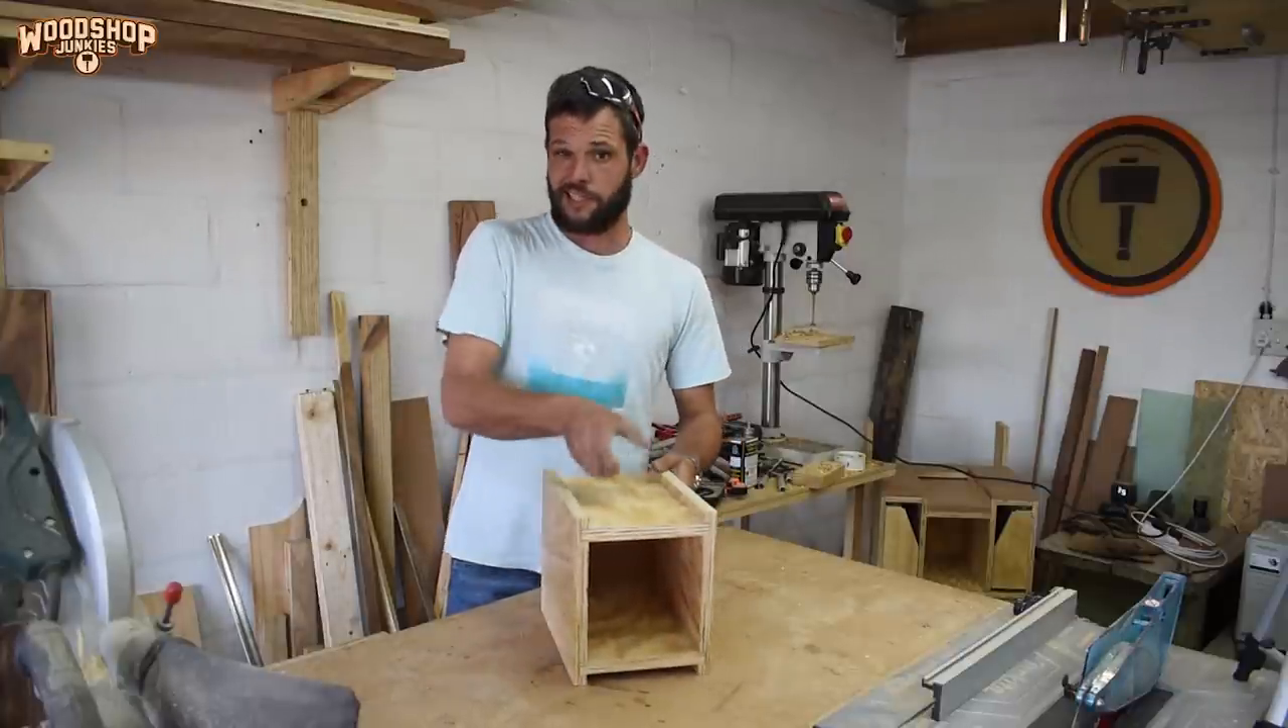I still need to add a handle to the top to move it around more comfortably but i'll get to that in a moment.